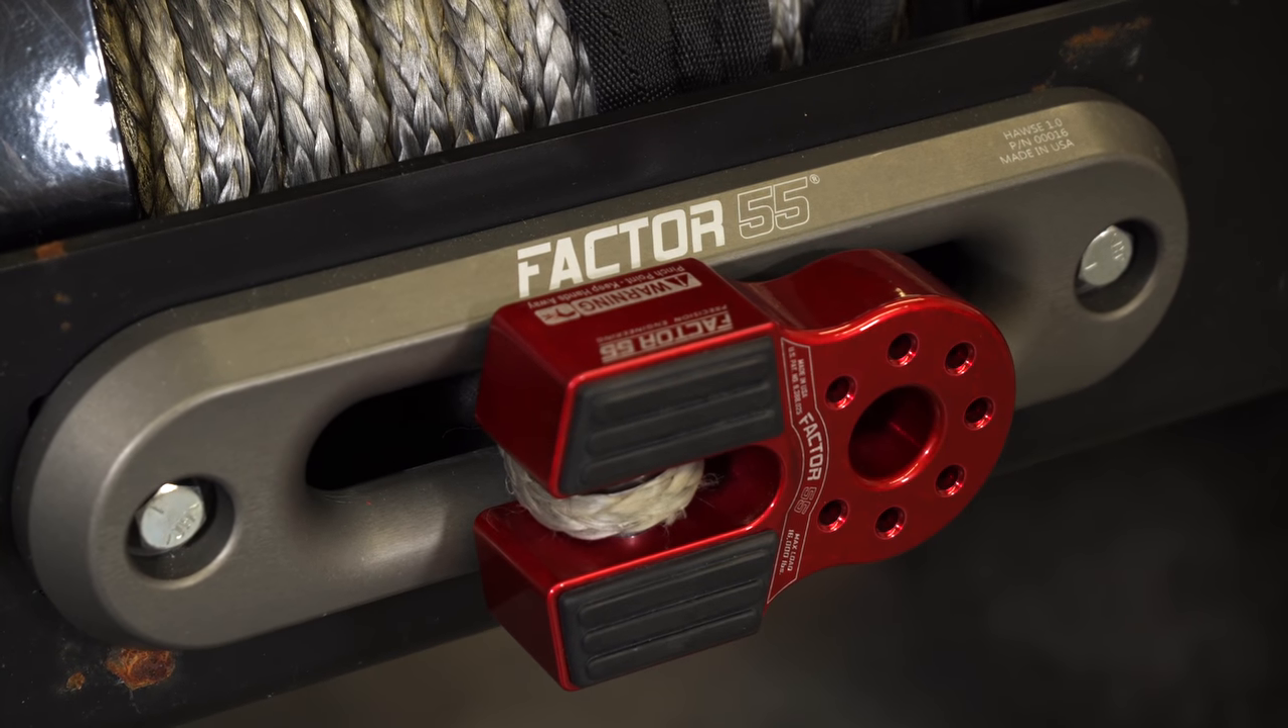Everything's installed properly and the Flatlink looks great on the front end of our Jeep Wrangler.